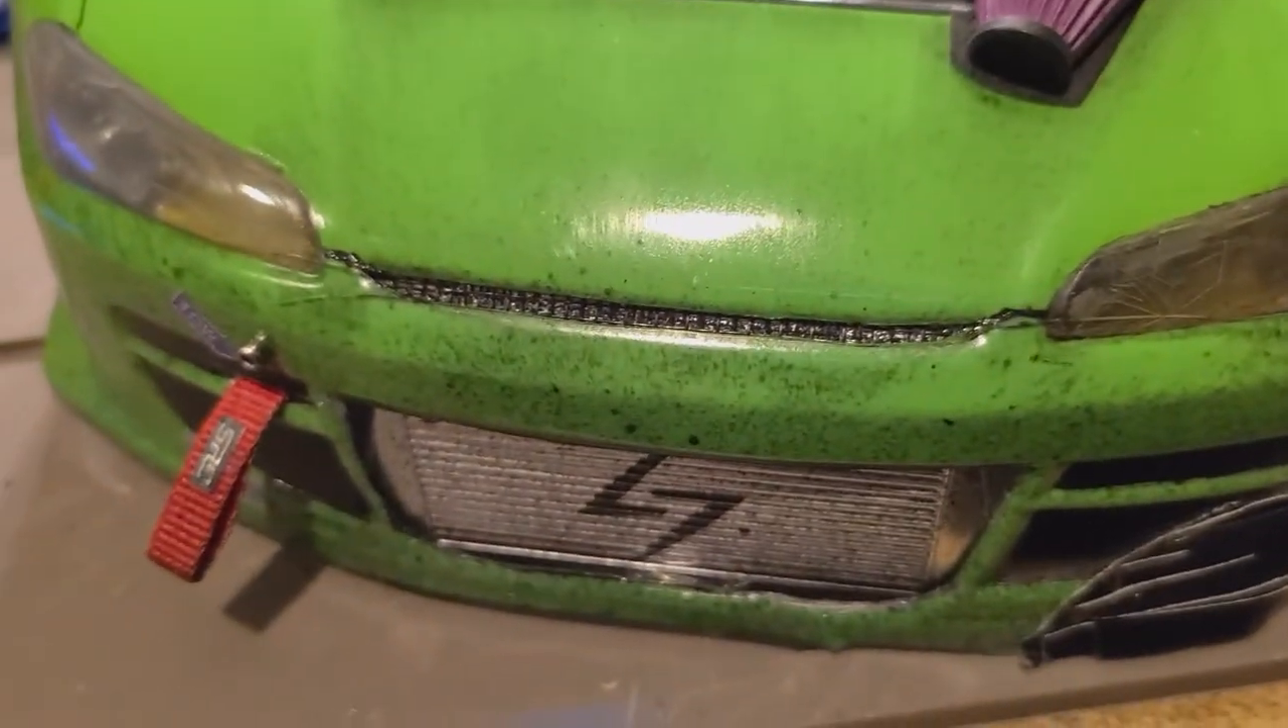Okay, the front mesh grill piece is in.